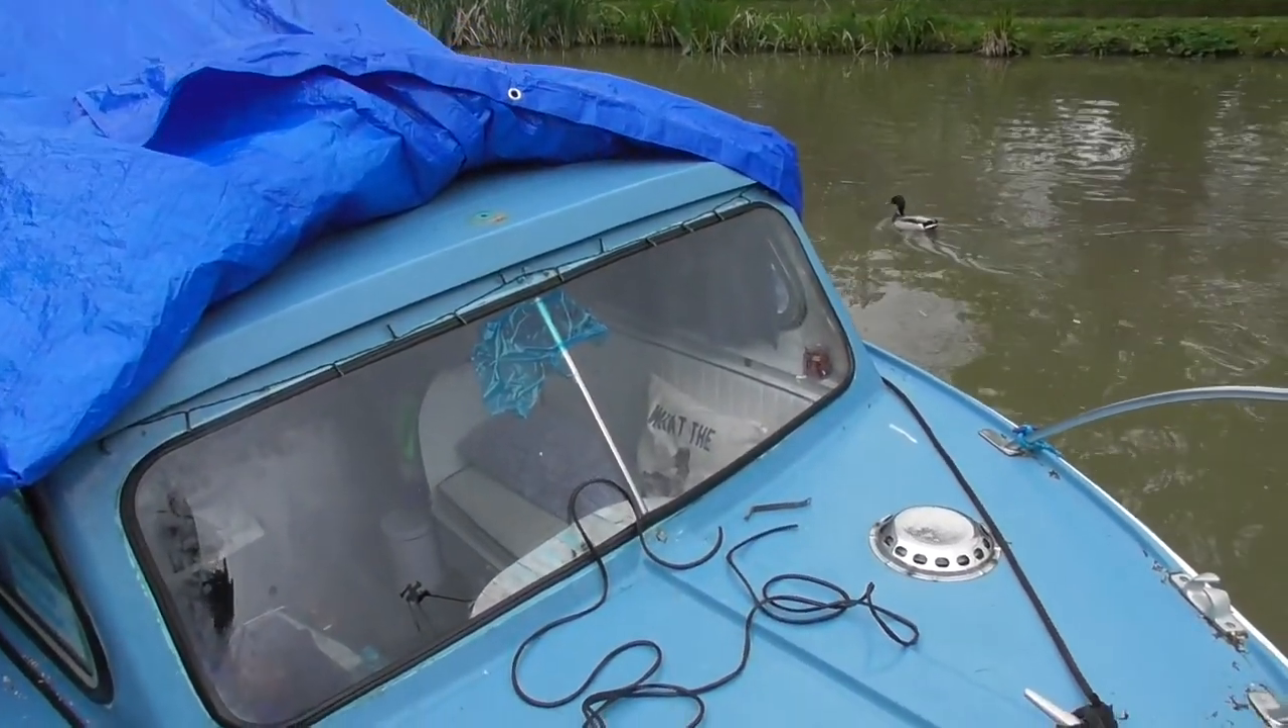Okay, so I've got the rubber surround in, and I've got the window in.